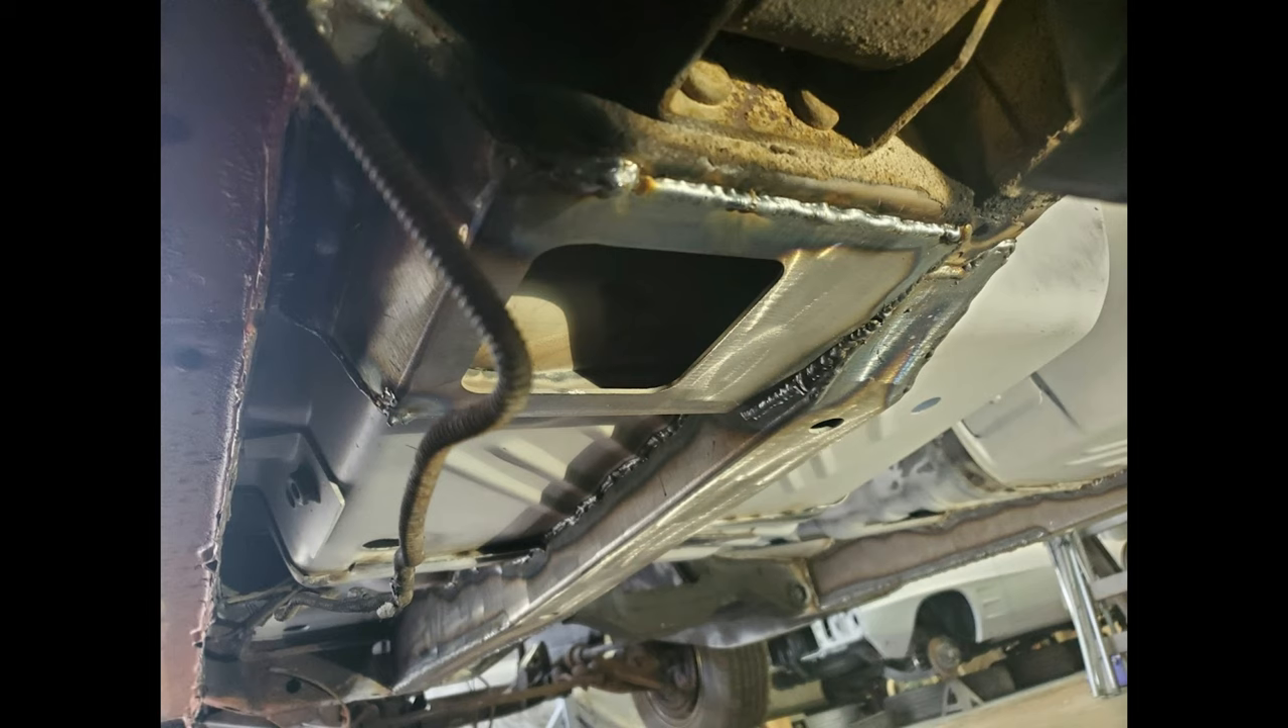Here's a couple of shots of the front torque box connectors welded in.